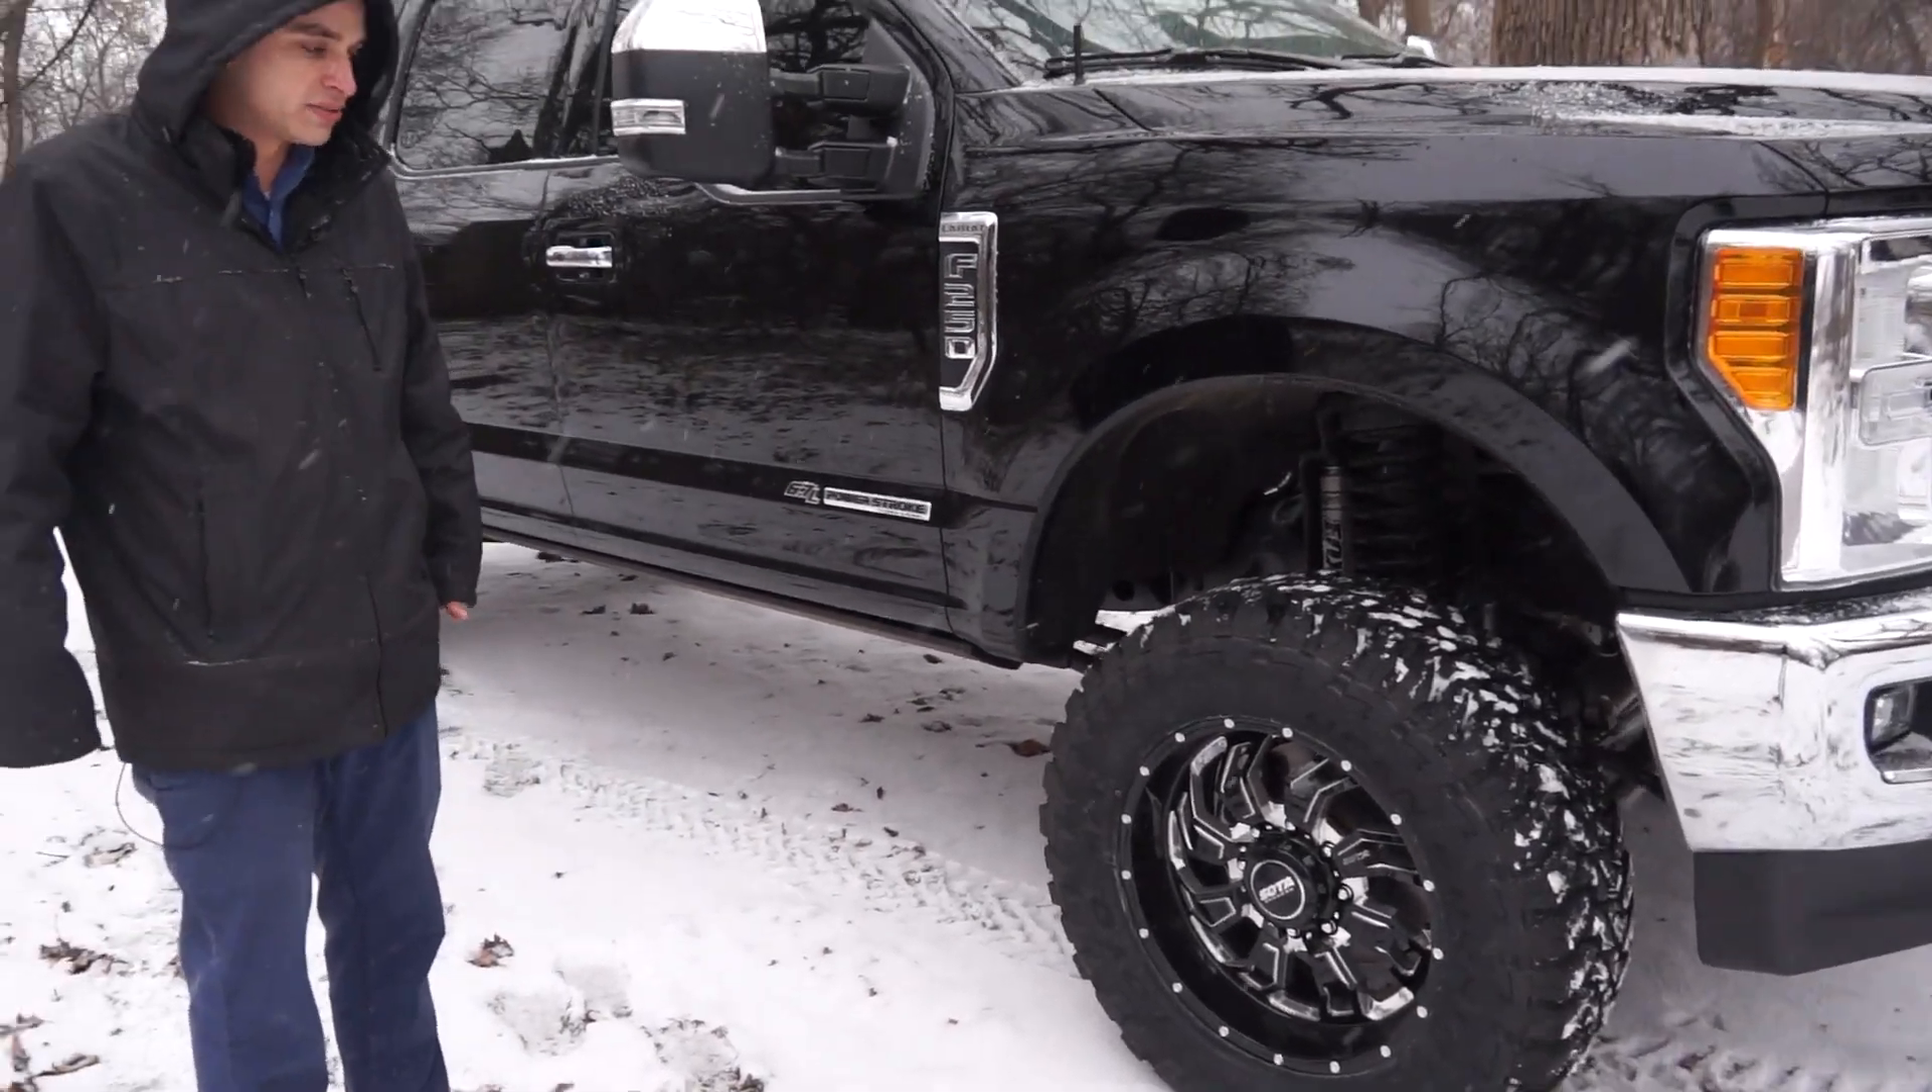So tires do stick out a little bit from the fender wells.